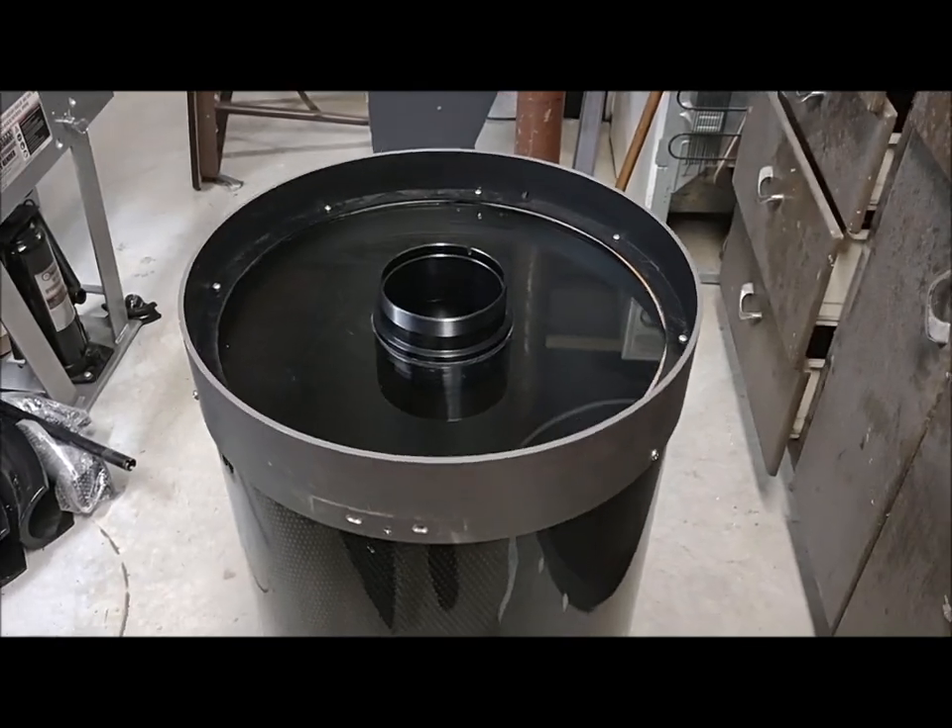So the corrector plate is back installed and so as far as uh installing the adapter for the older c14 so that it'll work with the hyperstar pretty much that is done.